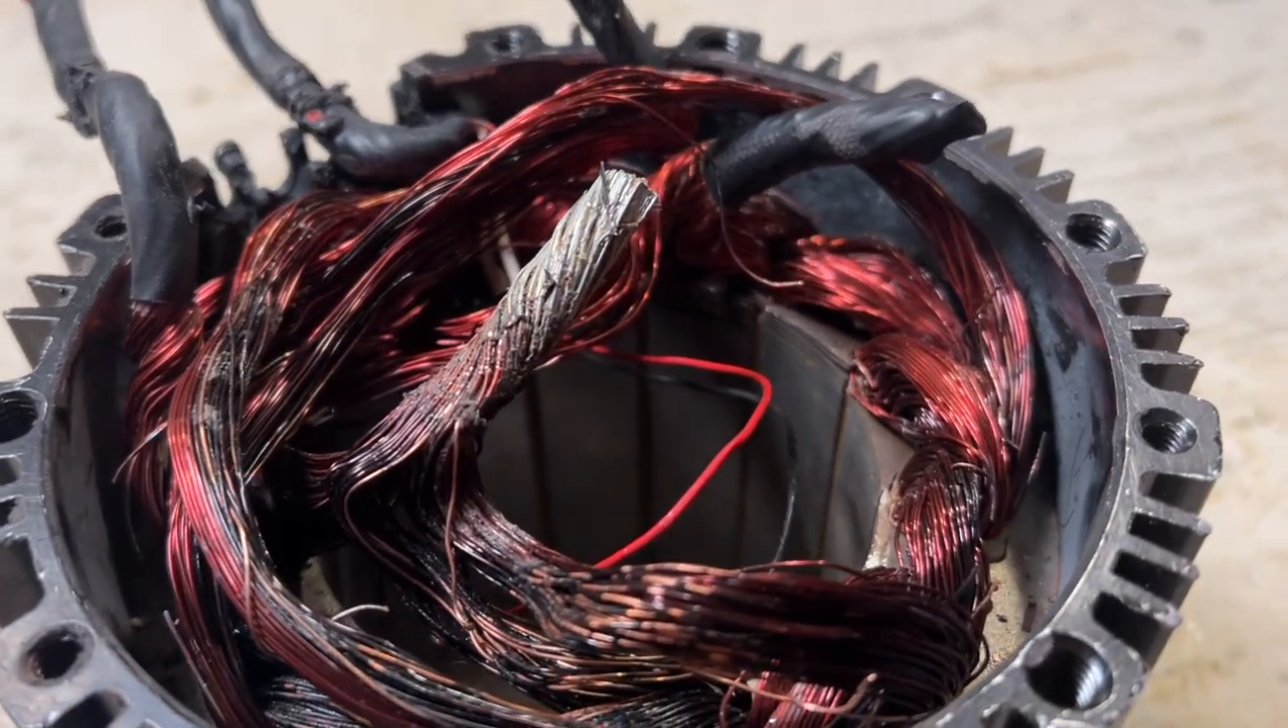Here I've removed the heat shrink on one of those splice points.